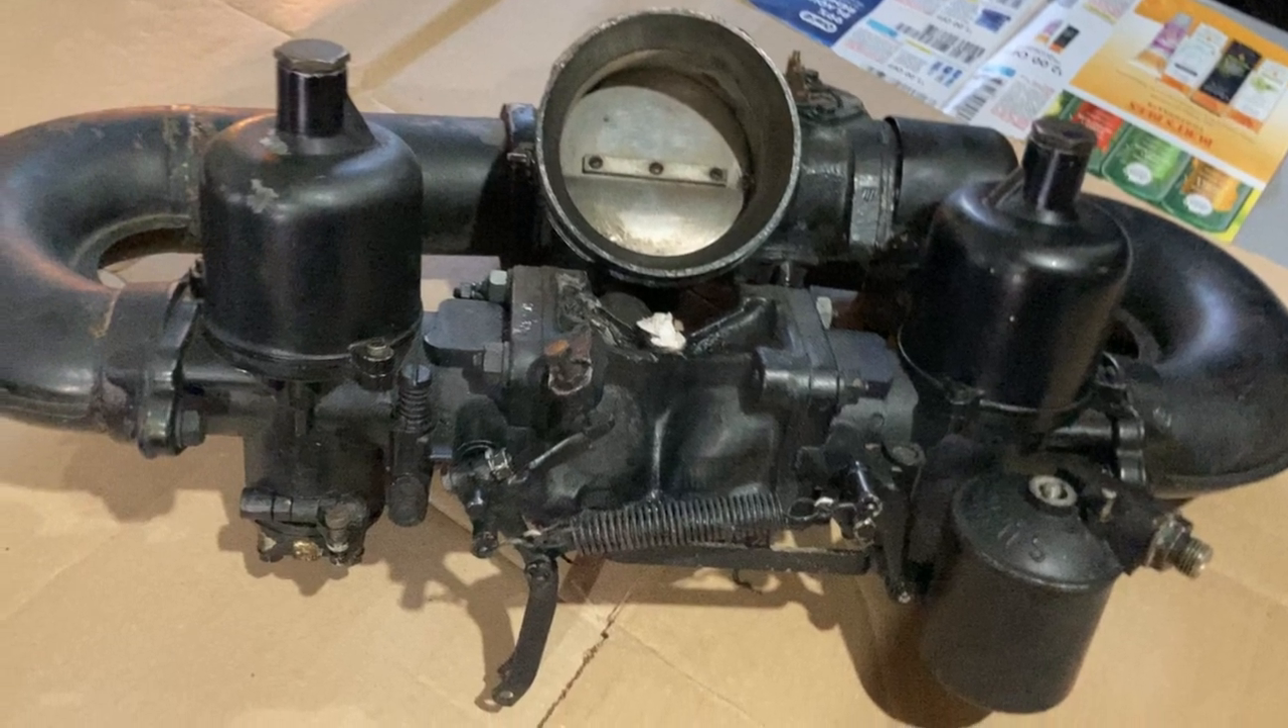We have already pulled the carburetor and choke assembly out of the car and that is where we begin in this episode.